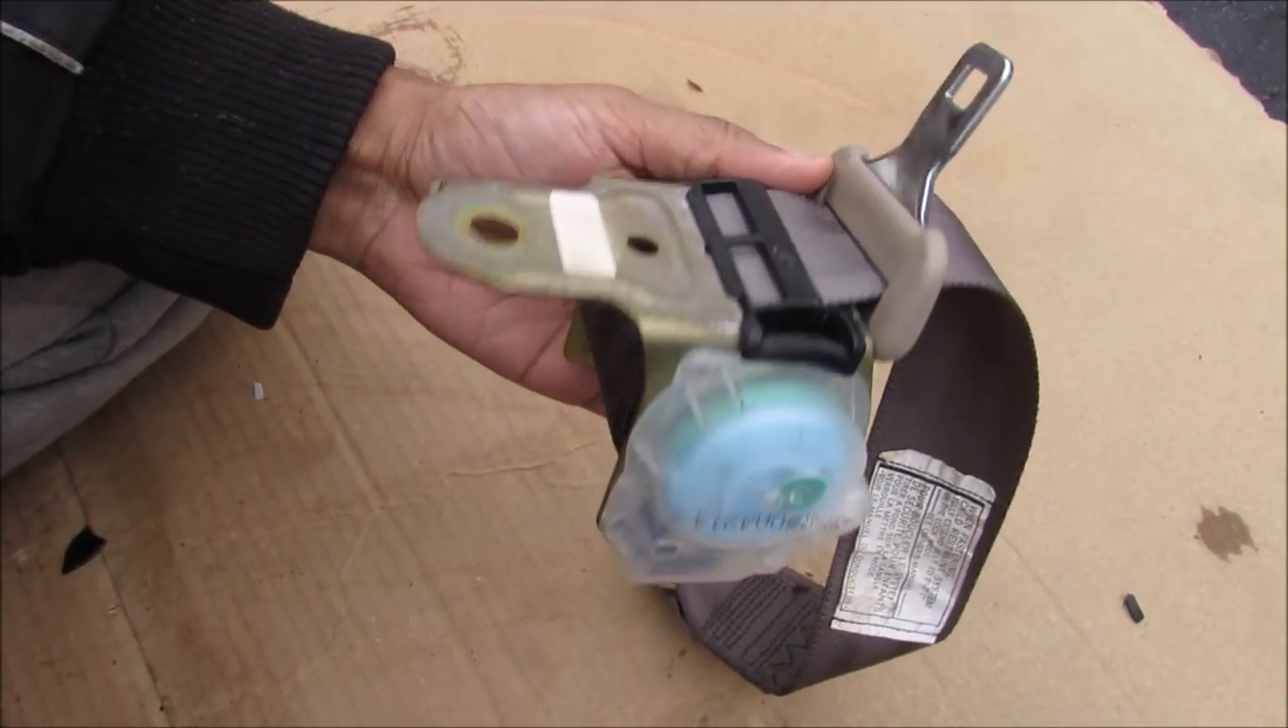Now here I have the rear seat belt removed from the car.